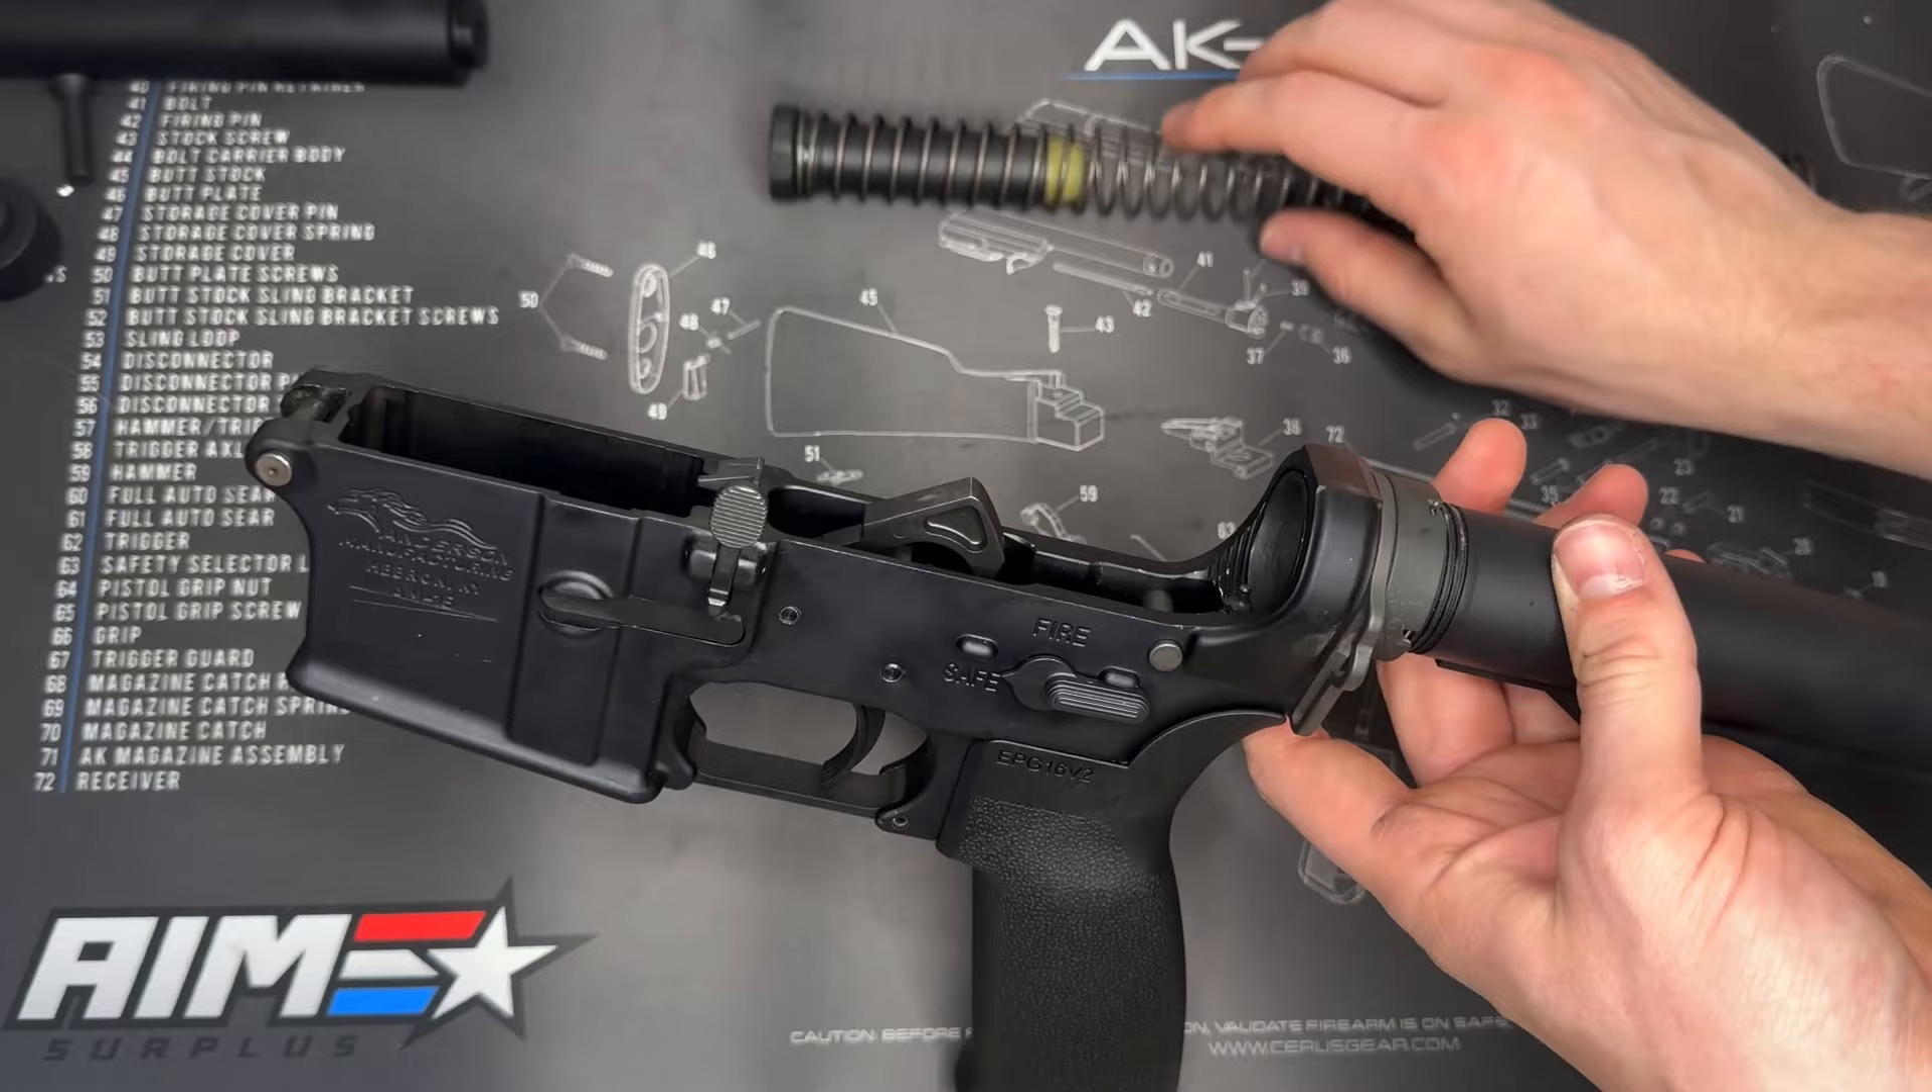So our buffer and spring are out.